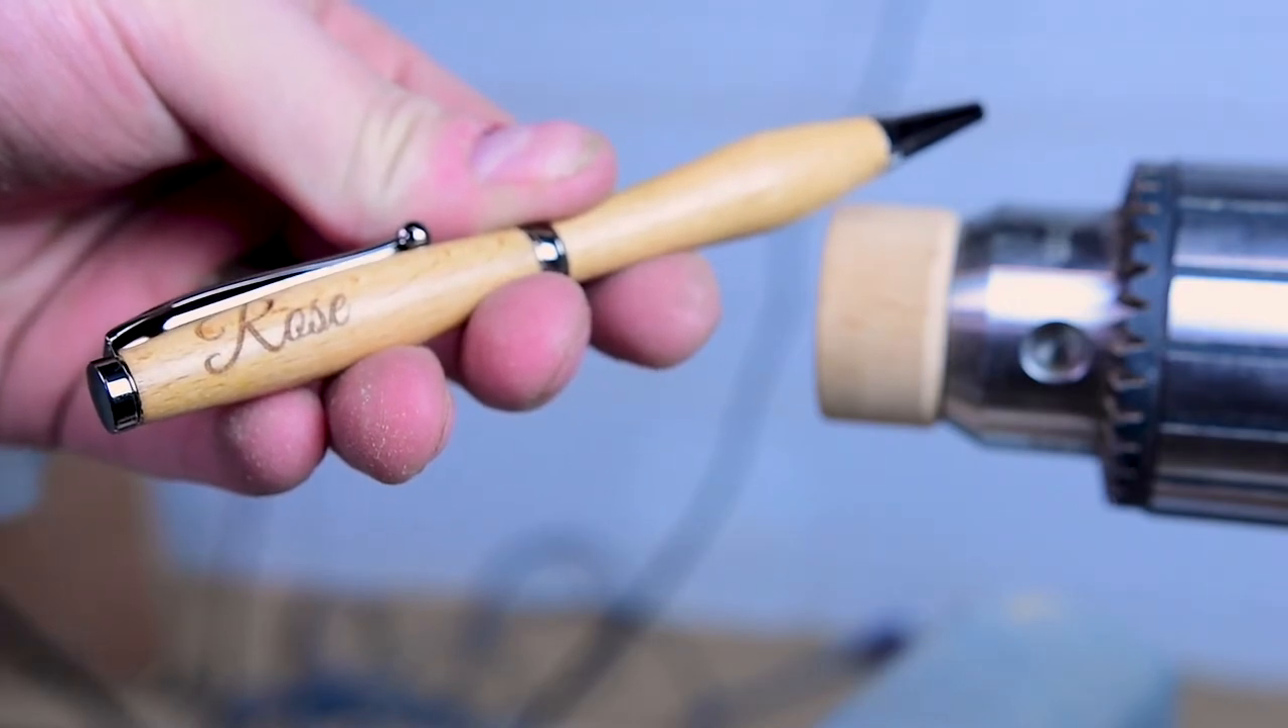There we go, that's our pen finished. It's all assembled, laser engraved.